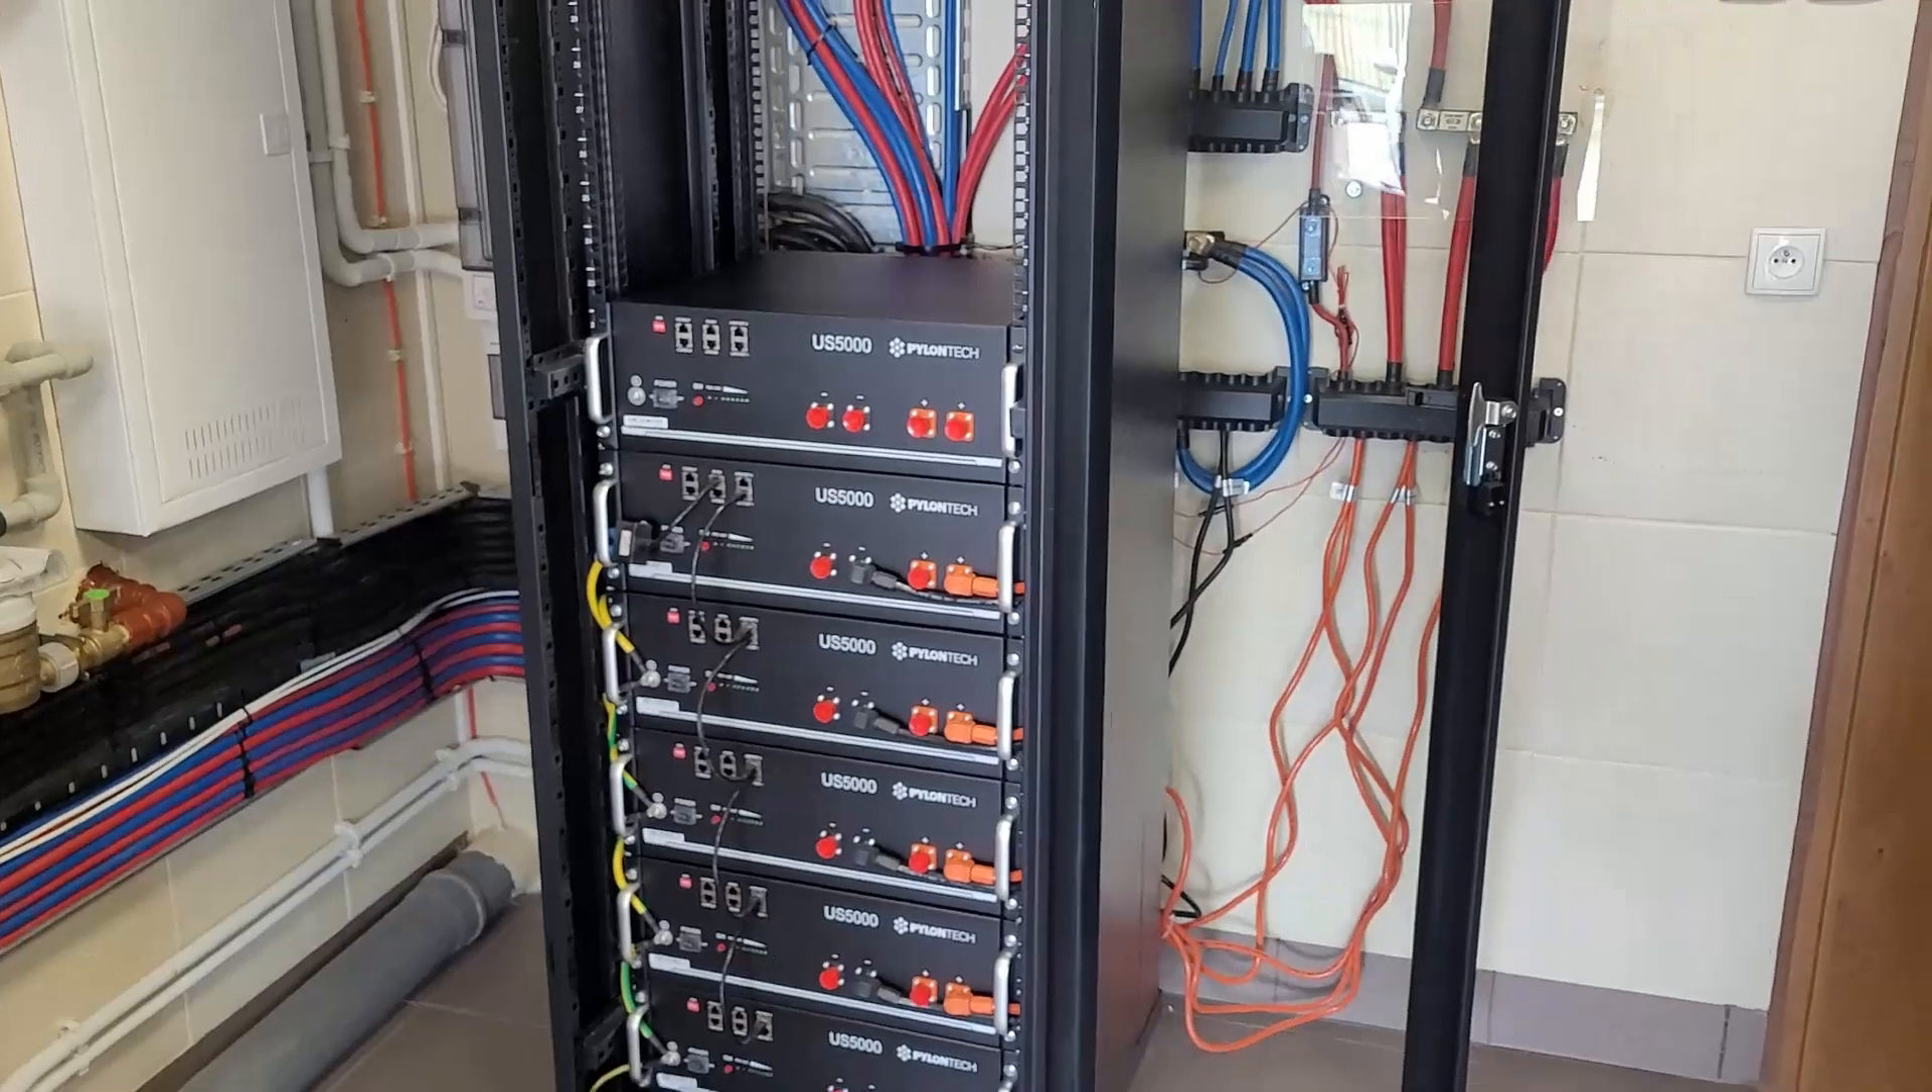Kolejna bateria jest dopiero dołożona bez okablowania jeszcze dopiero będzie to wszystko podpinane.